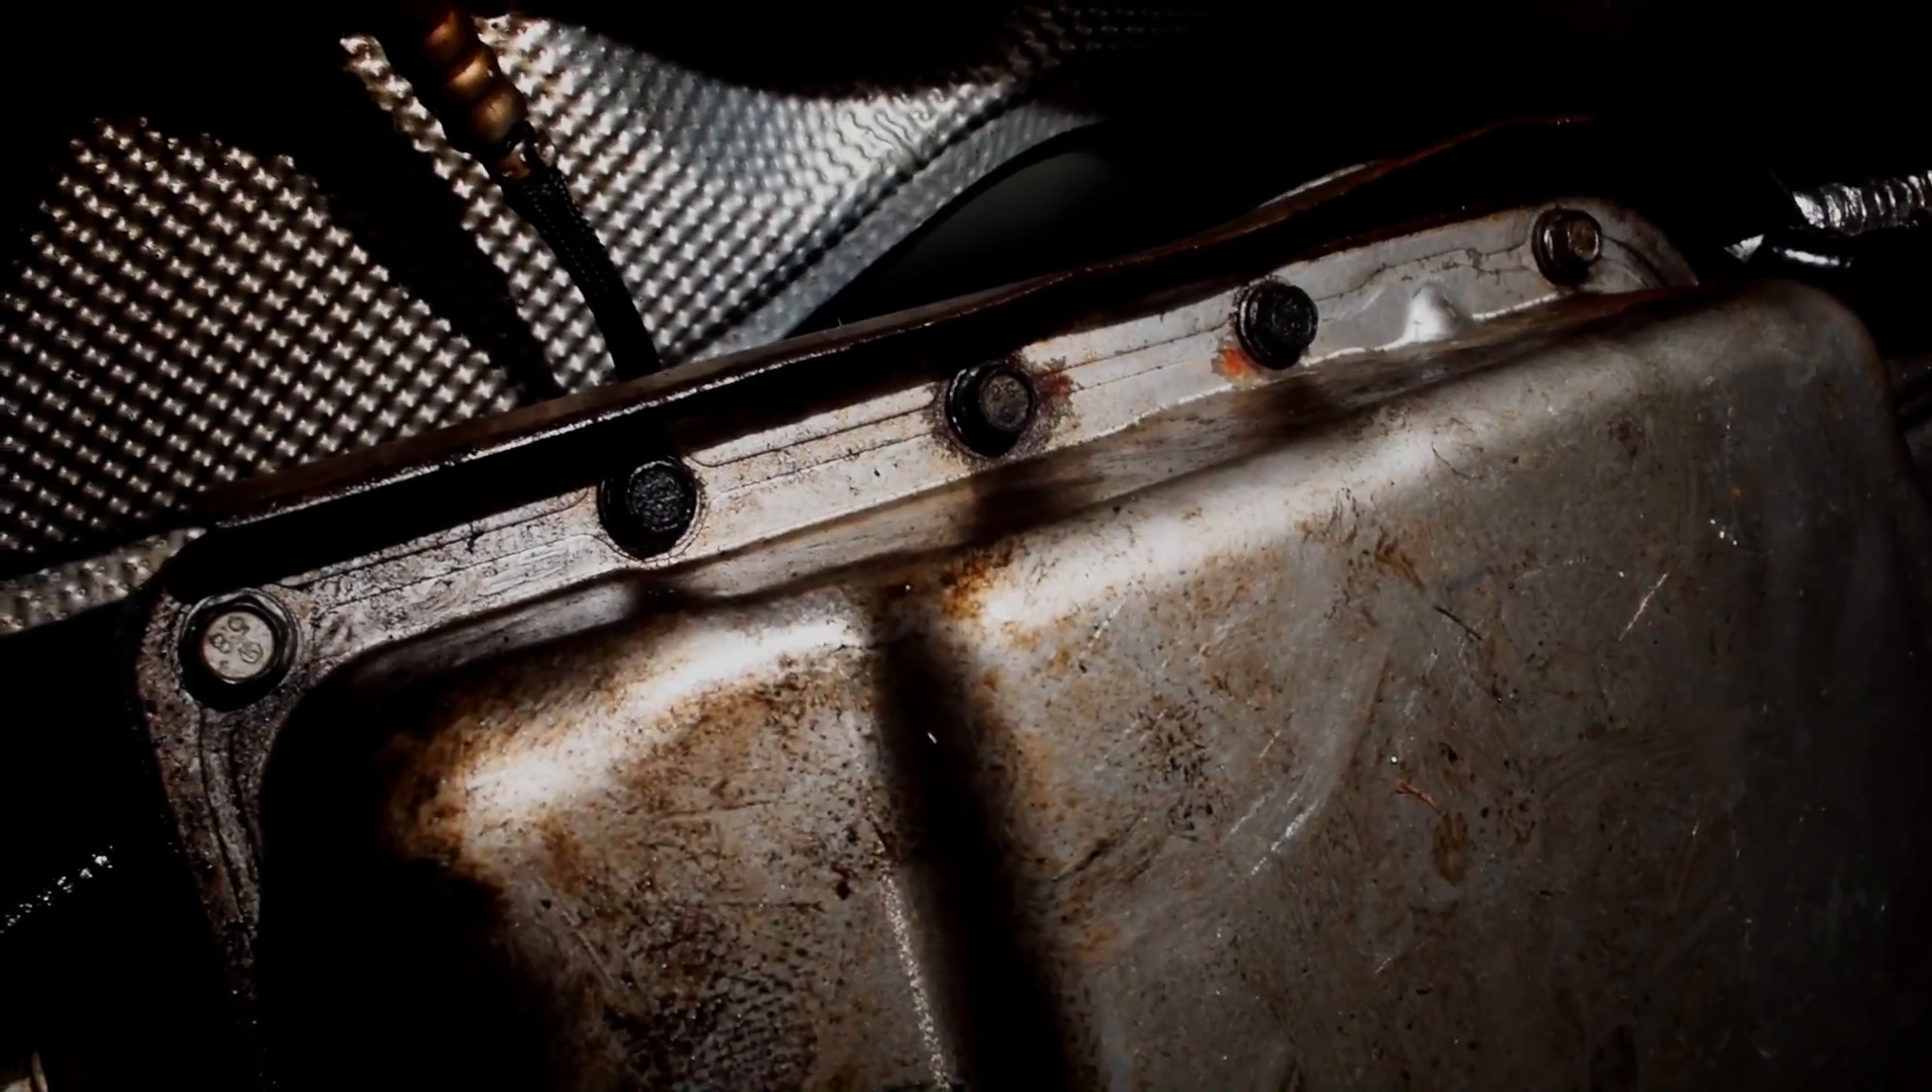So I've got the transmission pan back on.